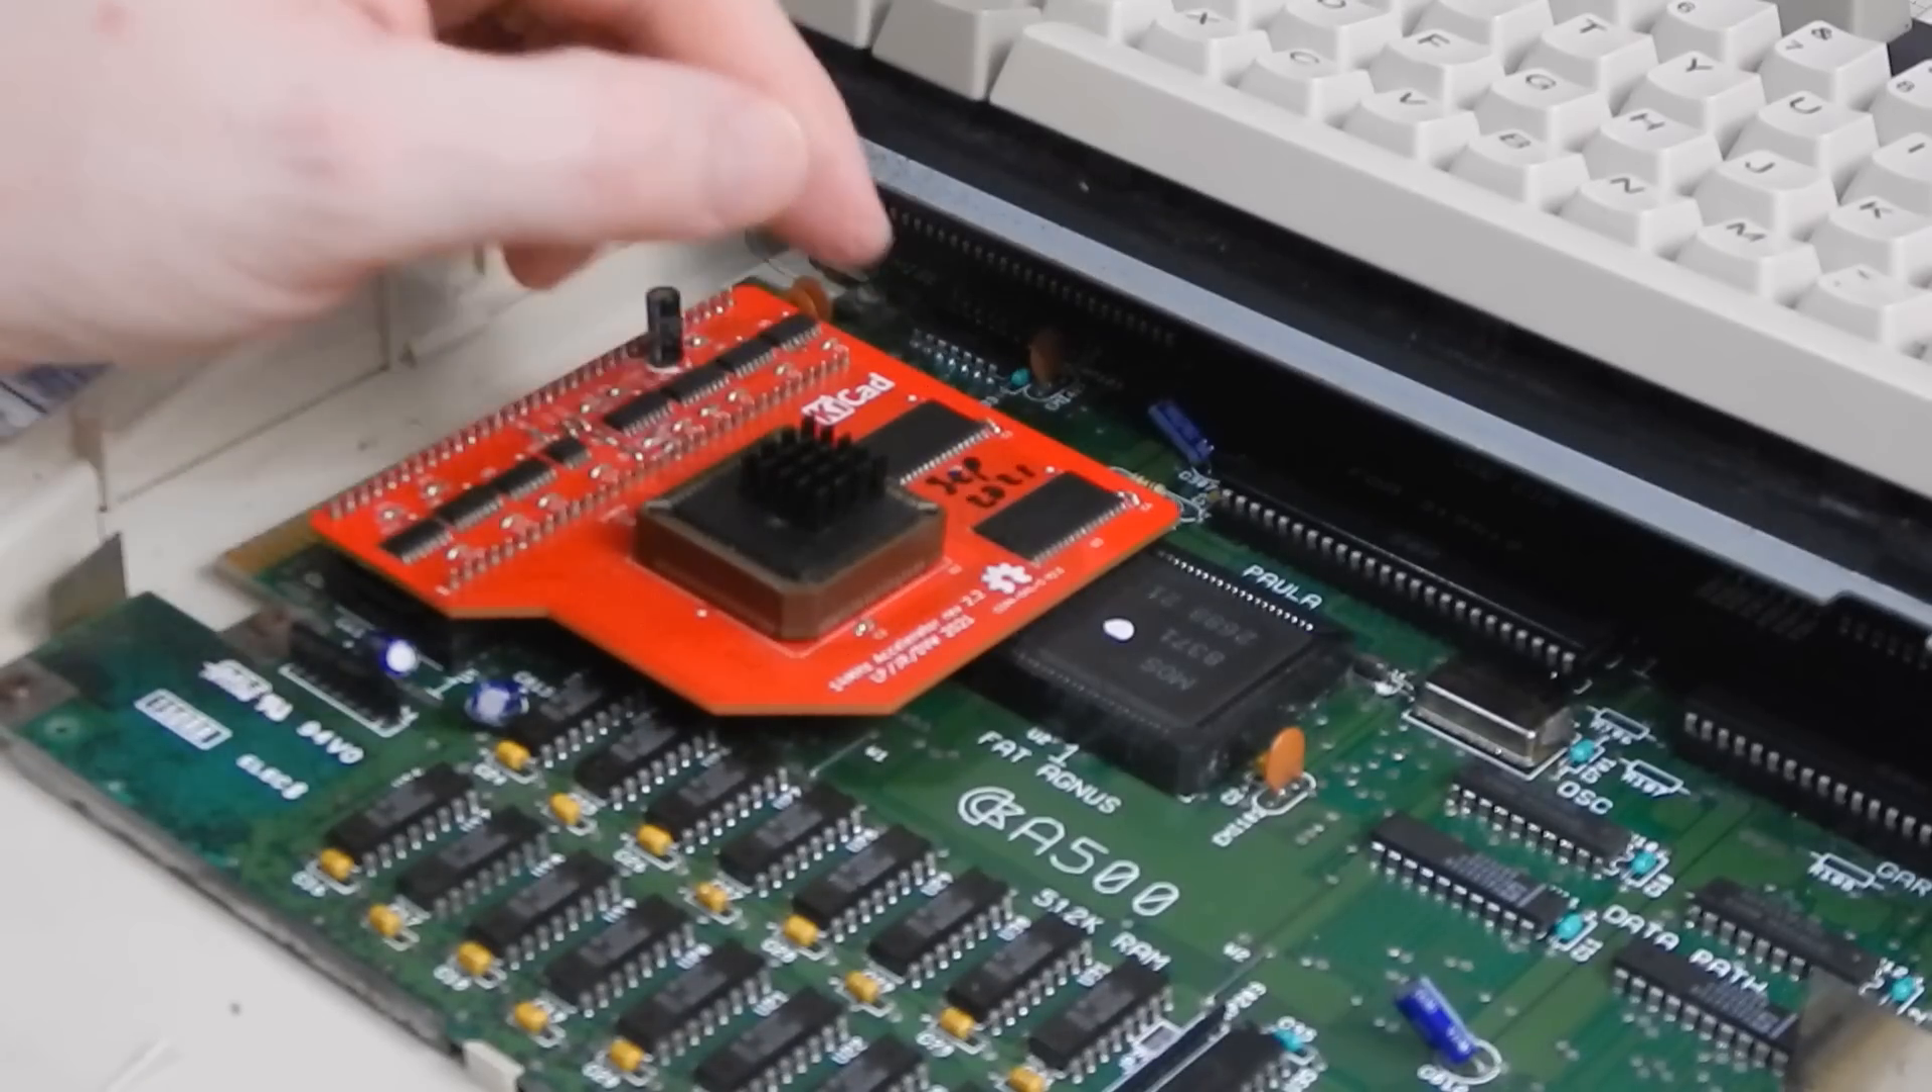And I've put that heat sink towards the back of the chip there.